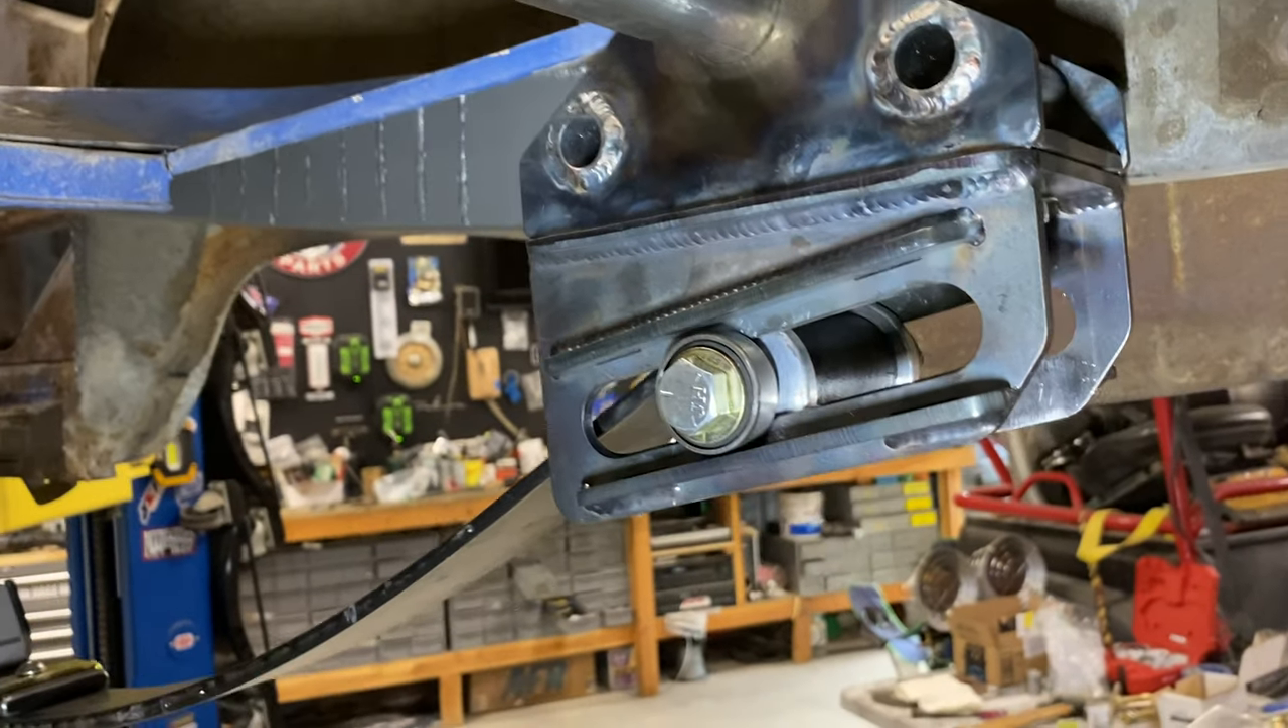So those are the brackets I made. Bolted to the slider.